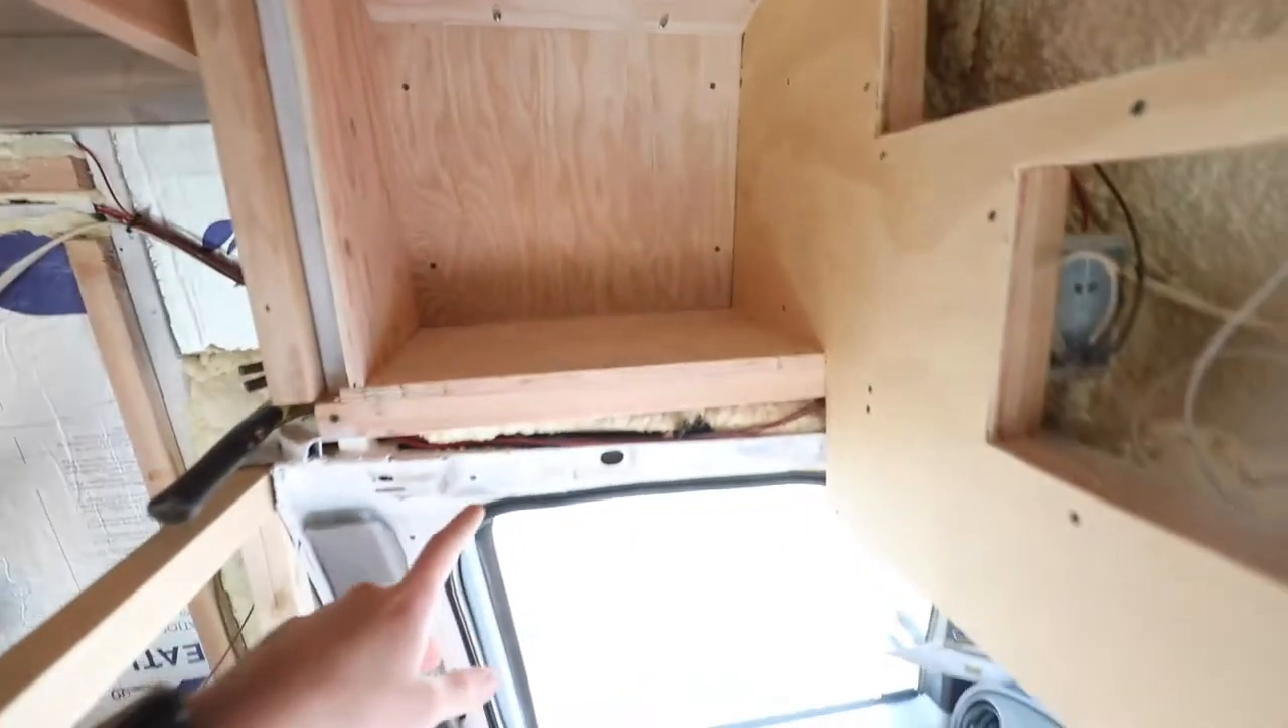And, then we got this closet built out. Still need to put a face piece which will receive a door over here as well as bring this front down here to cover up this area.